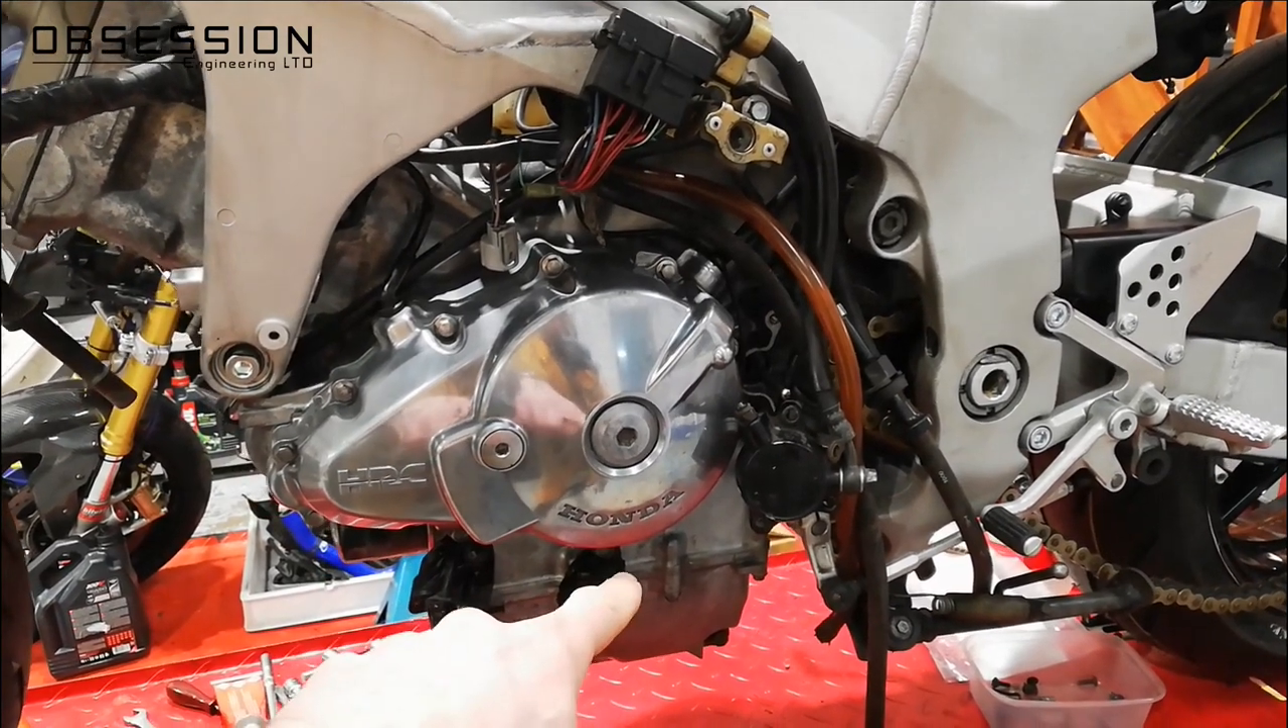So I'm going to give that a smear of grease and pop the cover back on. So that's the alternator cover back on and looking considerably better than when it was taken off.